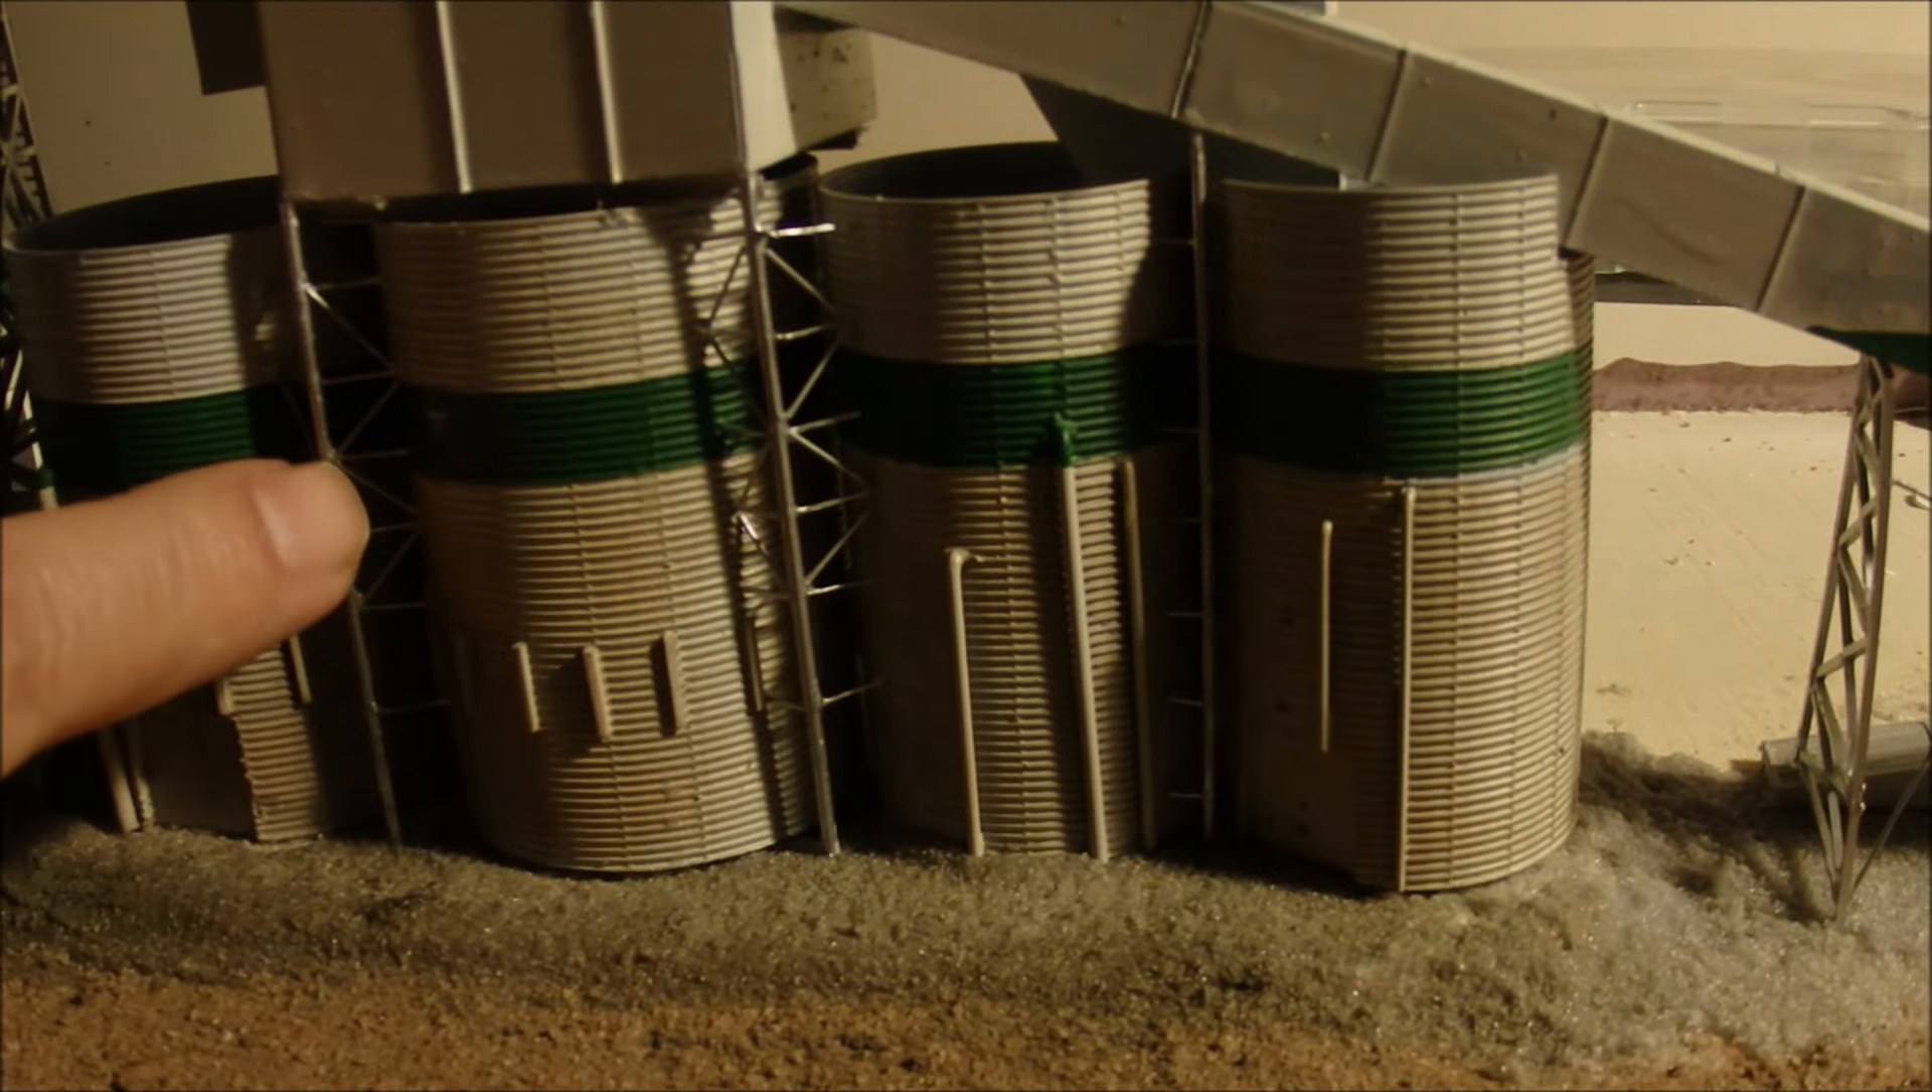All these little strips are cut and glued in place or just all built in place.